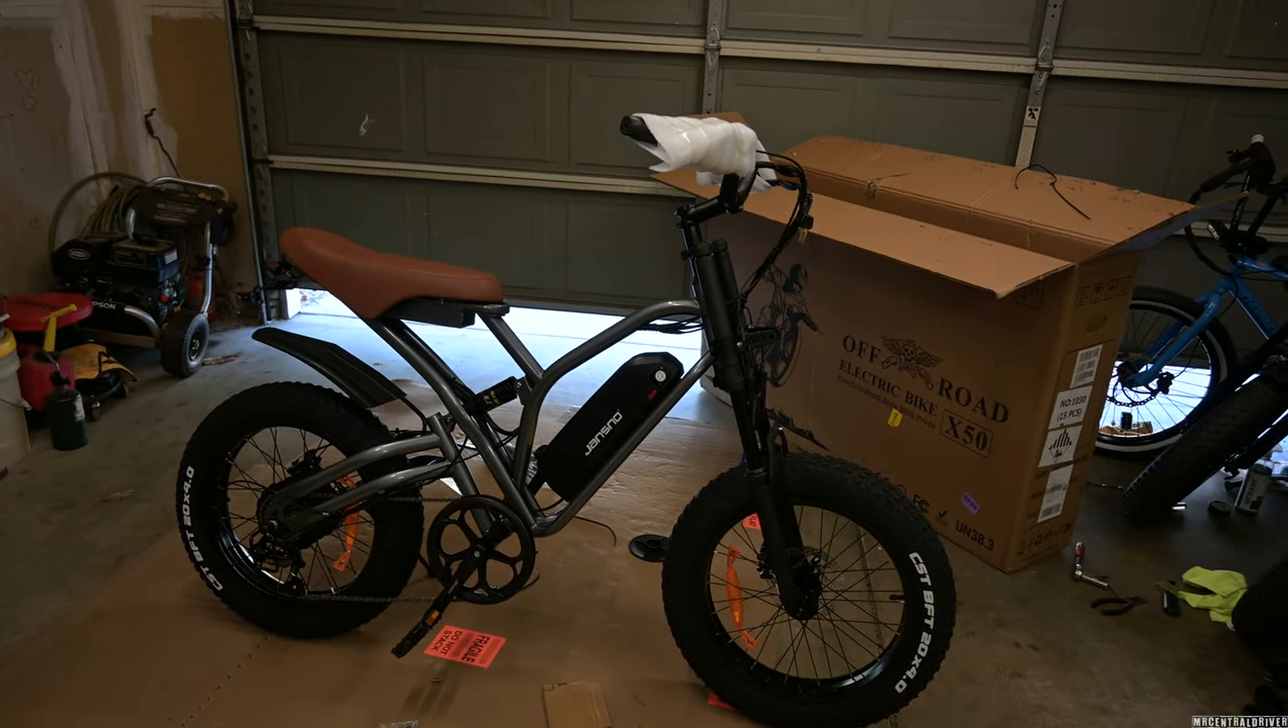We're missing the front fender. Obviously that got damaged in shipment.